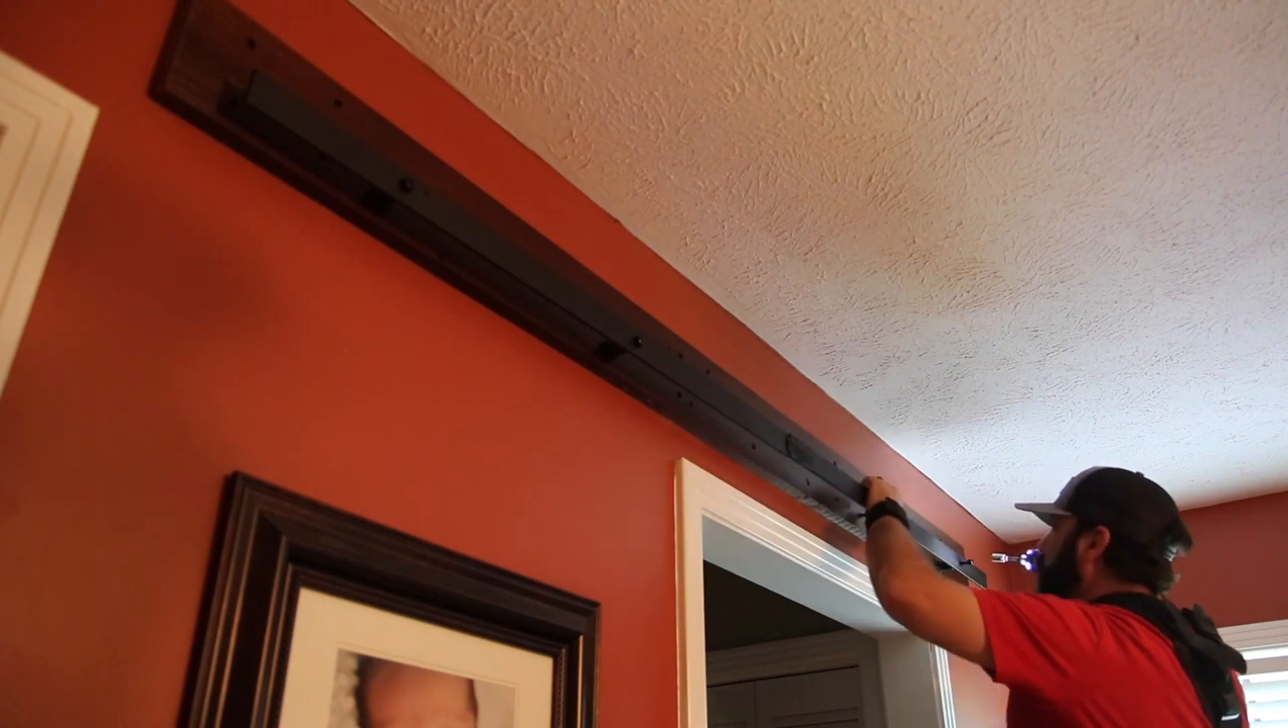I've got a piece of wood on the wall here because I'm trying to give myself some clearance over my door.